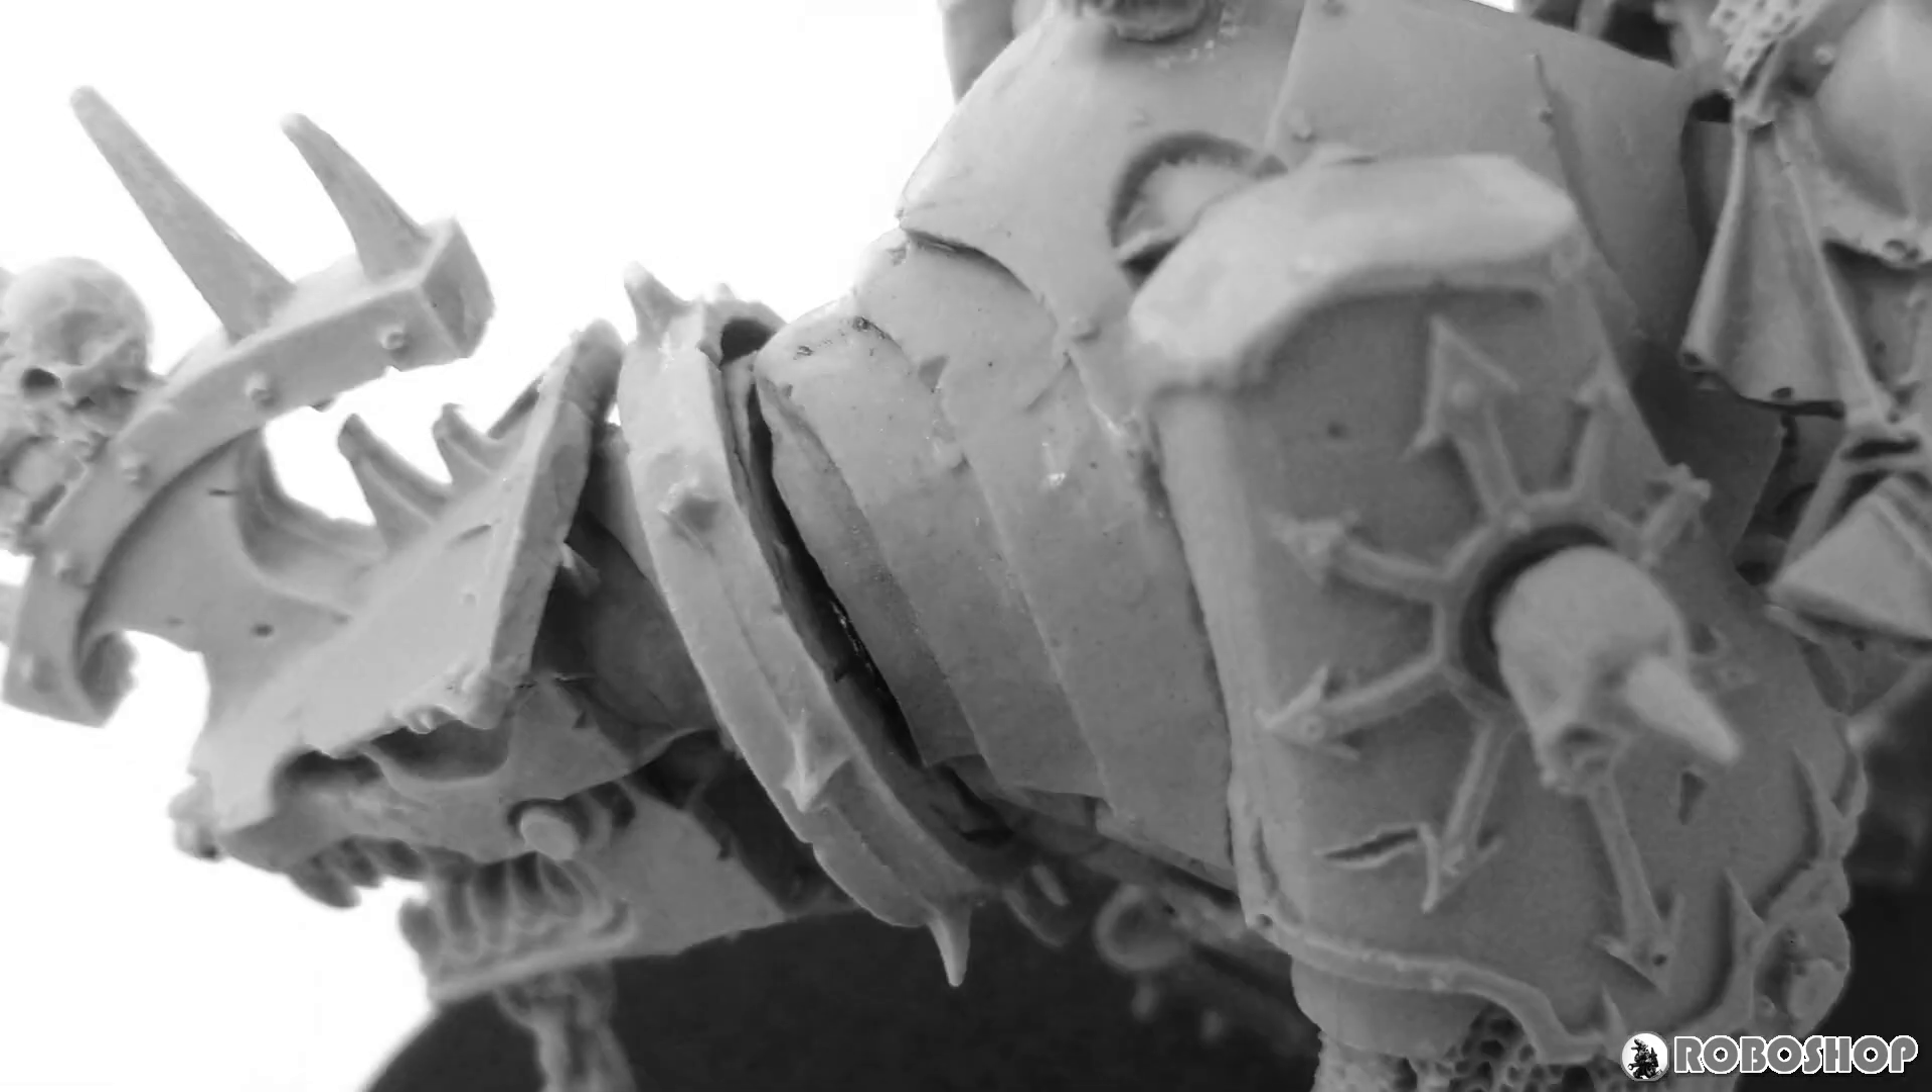And the gap in the neck, as you can see, is basically unfixable.